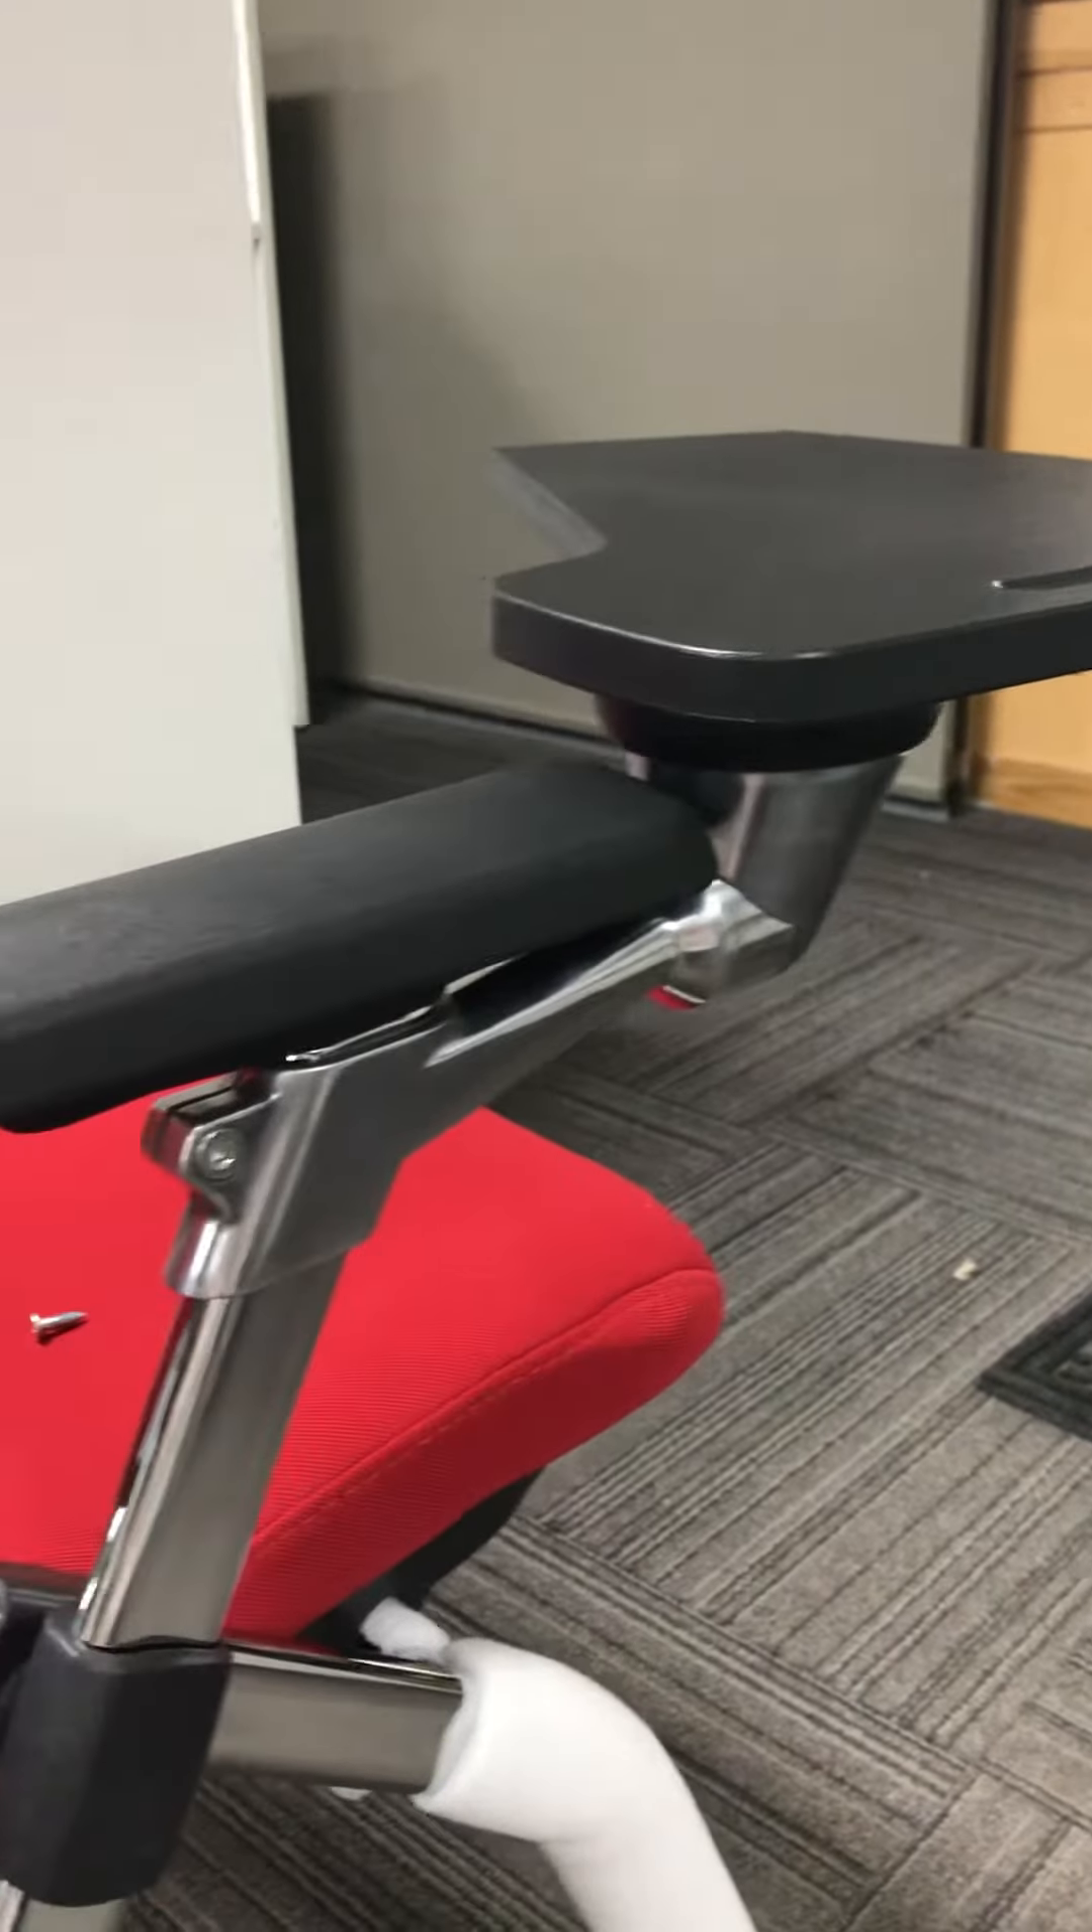The tablet is obviously sitting higher than the arm.